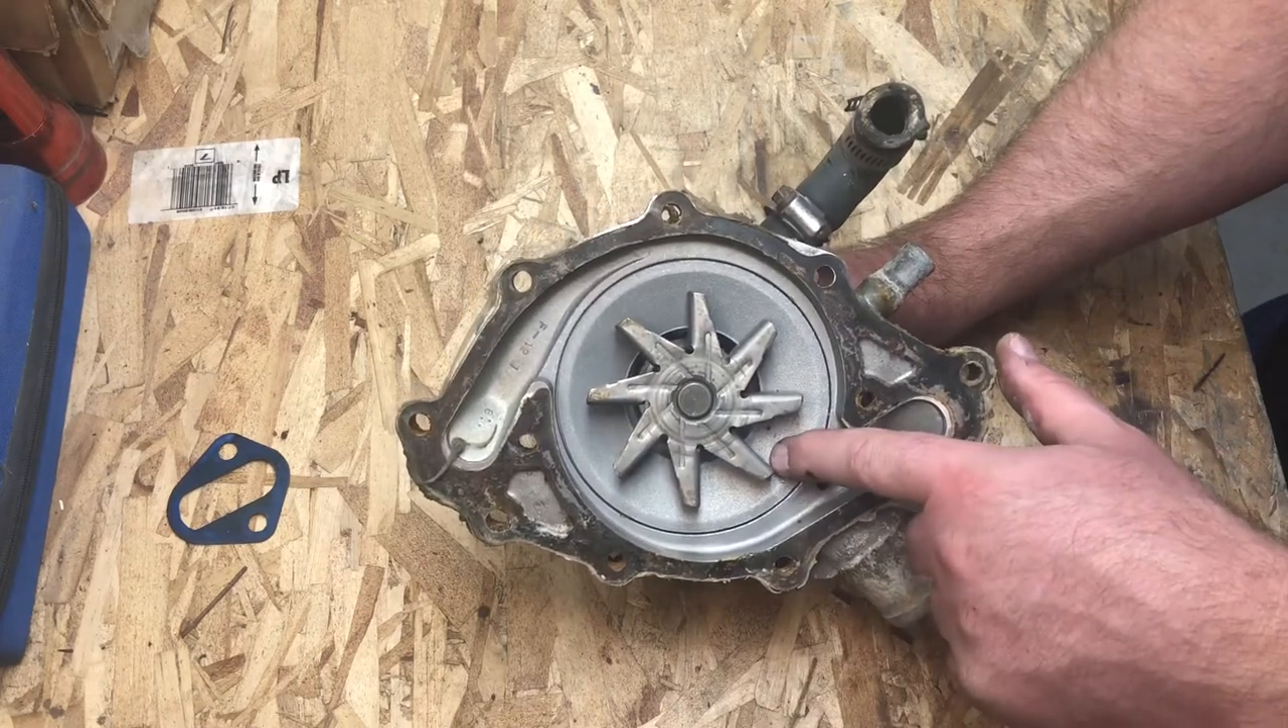Um, and it doesn't reach far enough out to the, um, to the outer perimeter of the housing to really be effective at moving the coolant.